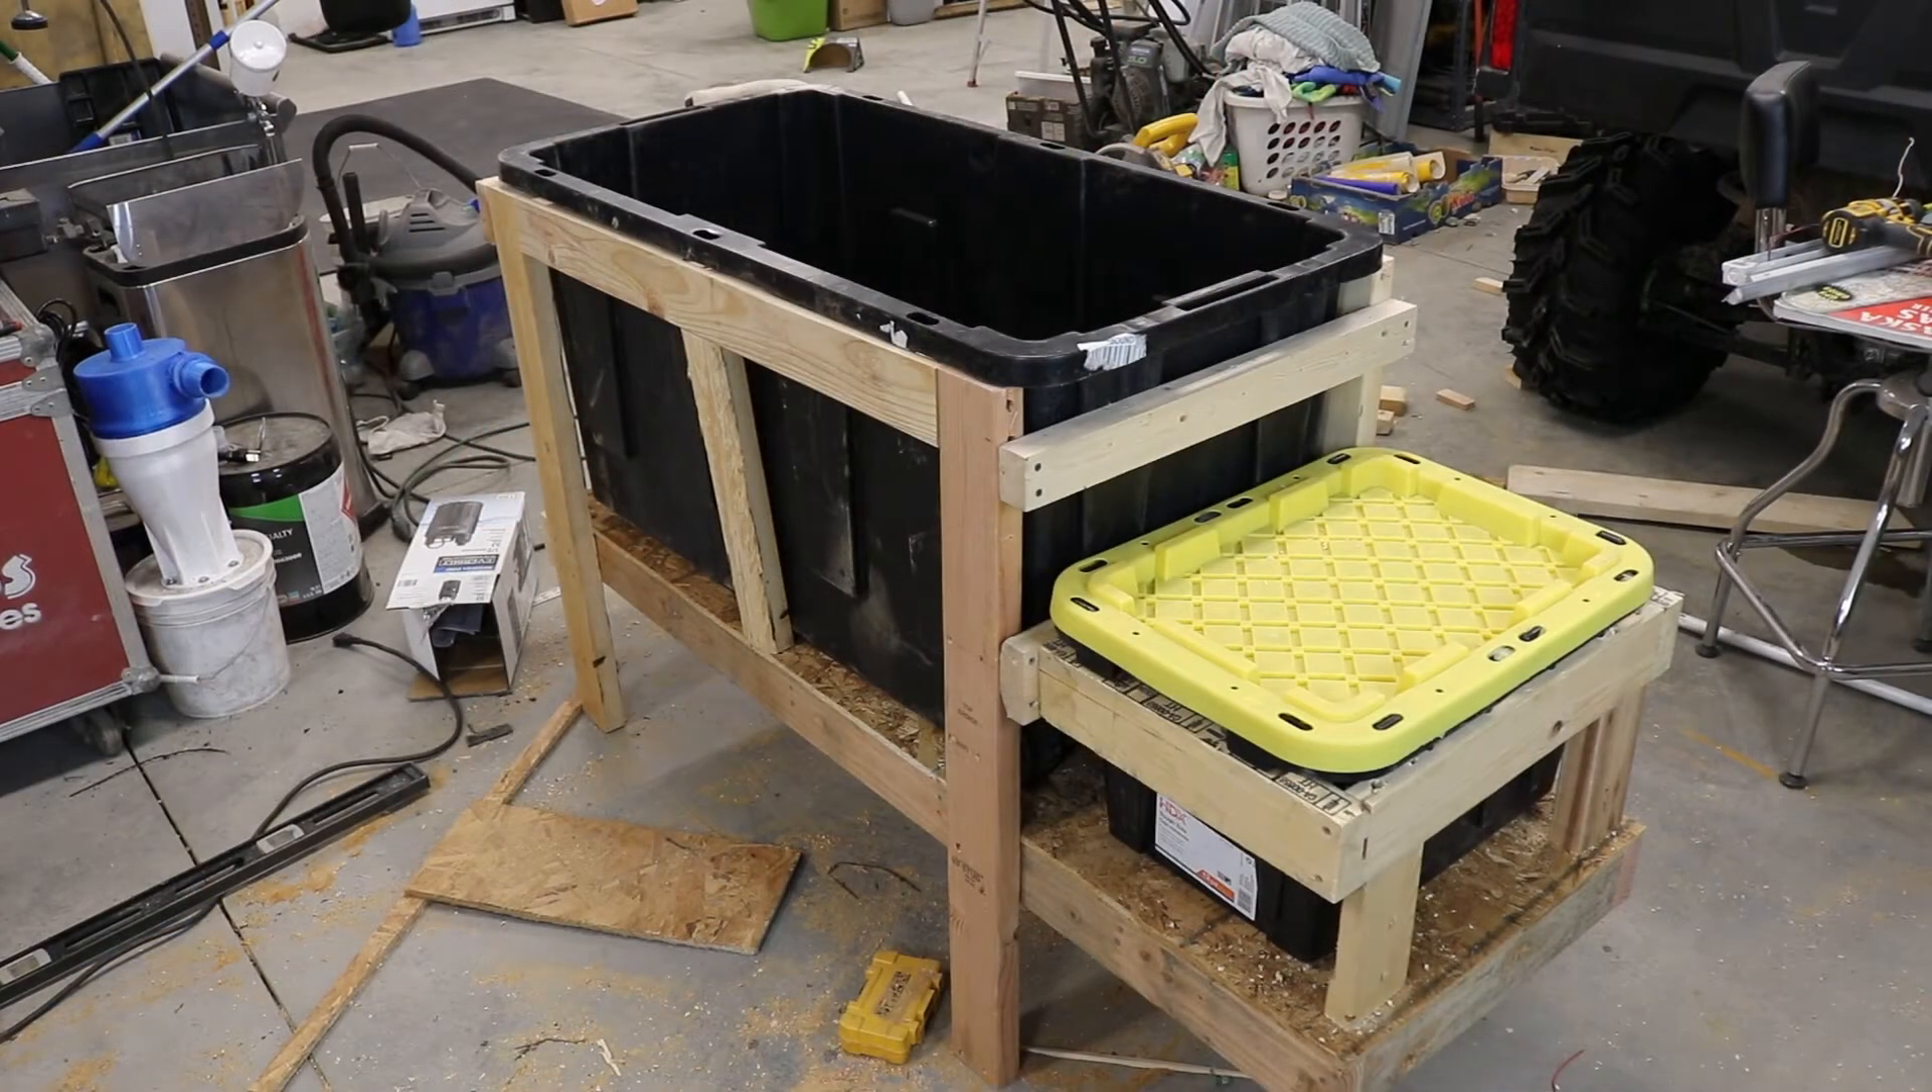We've got our tote on the end now all secured.